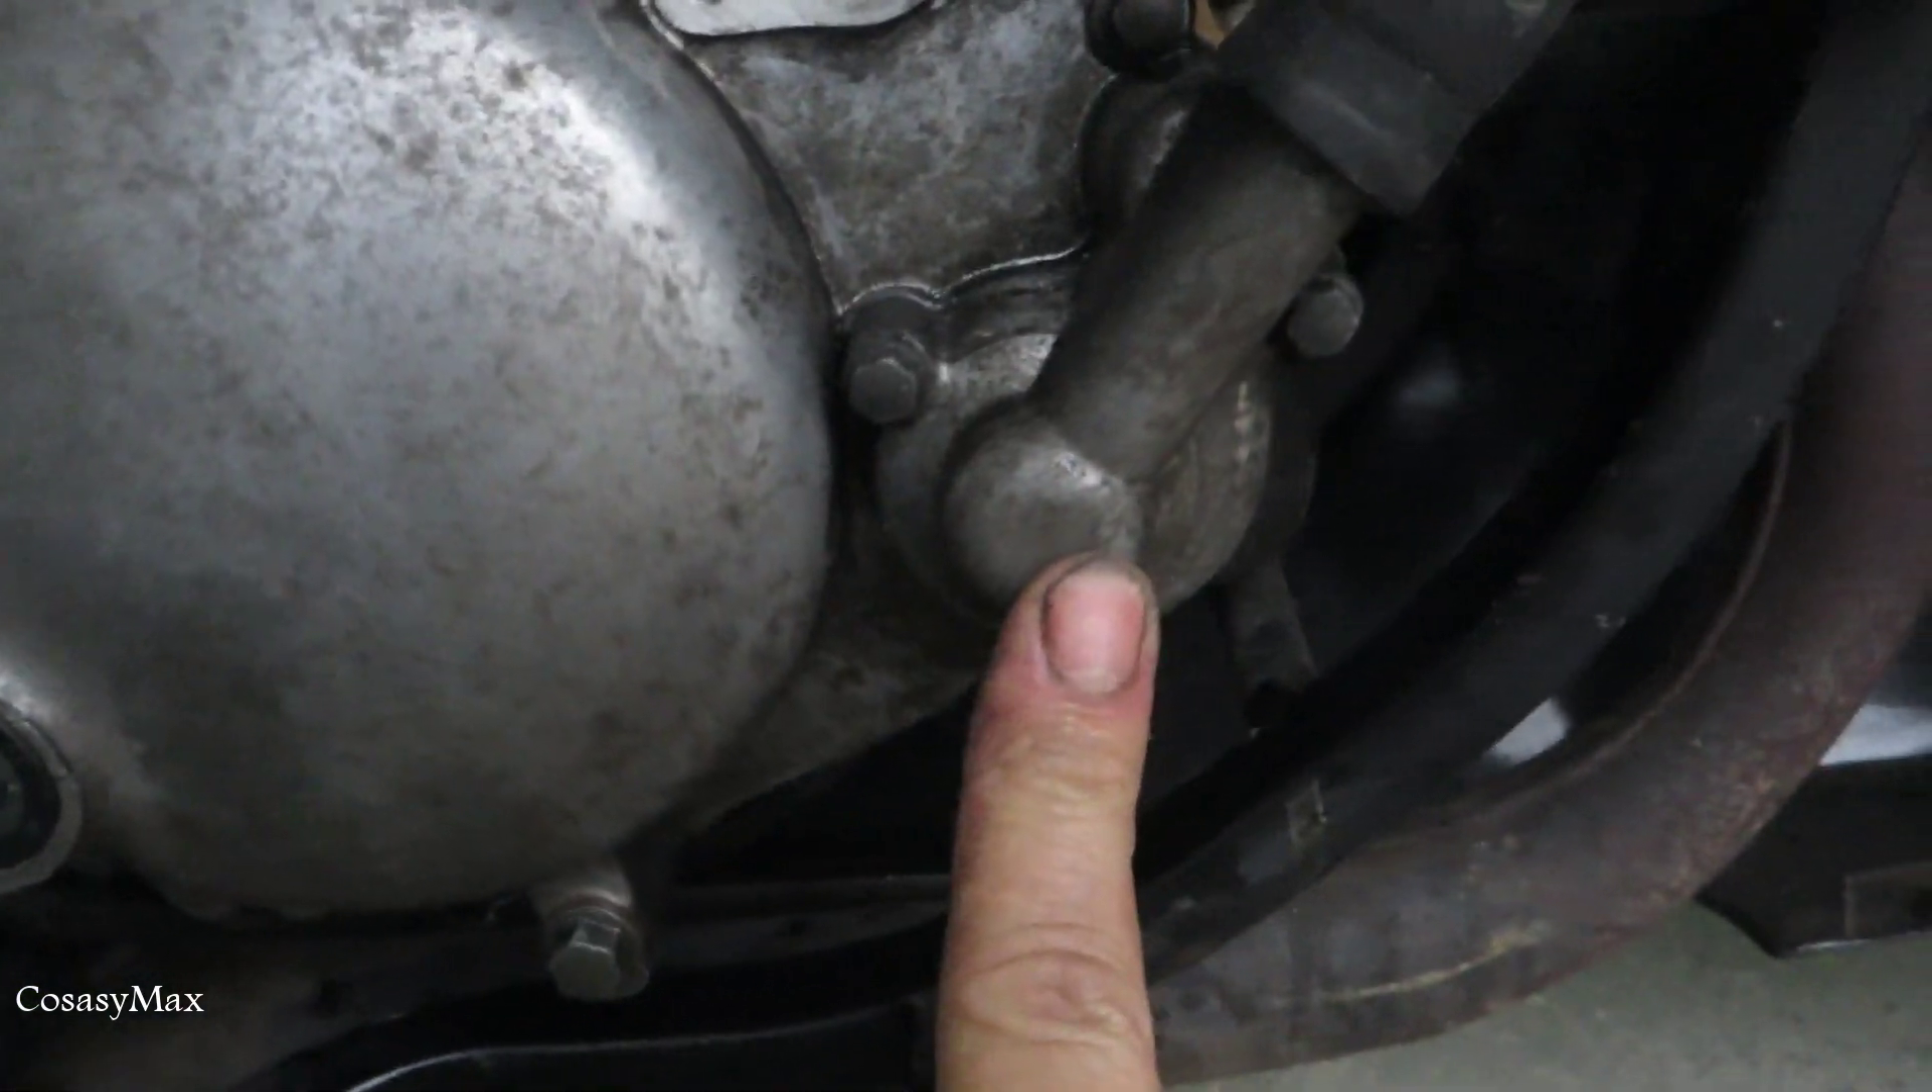Ya tengo lo que es la tapa montada la tapa de la bomba de agua montada también.